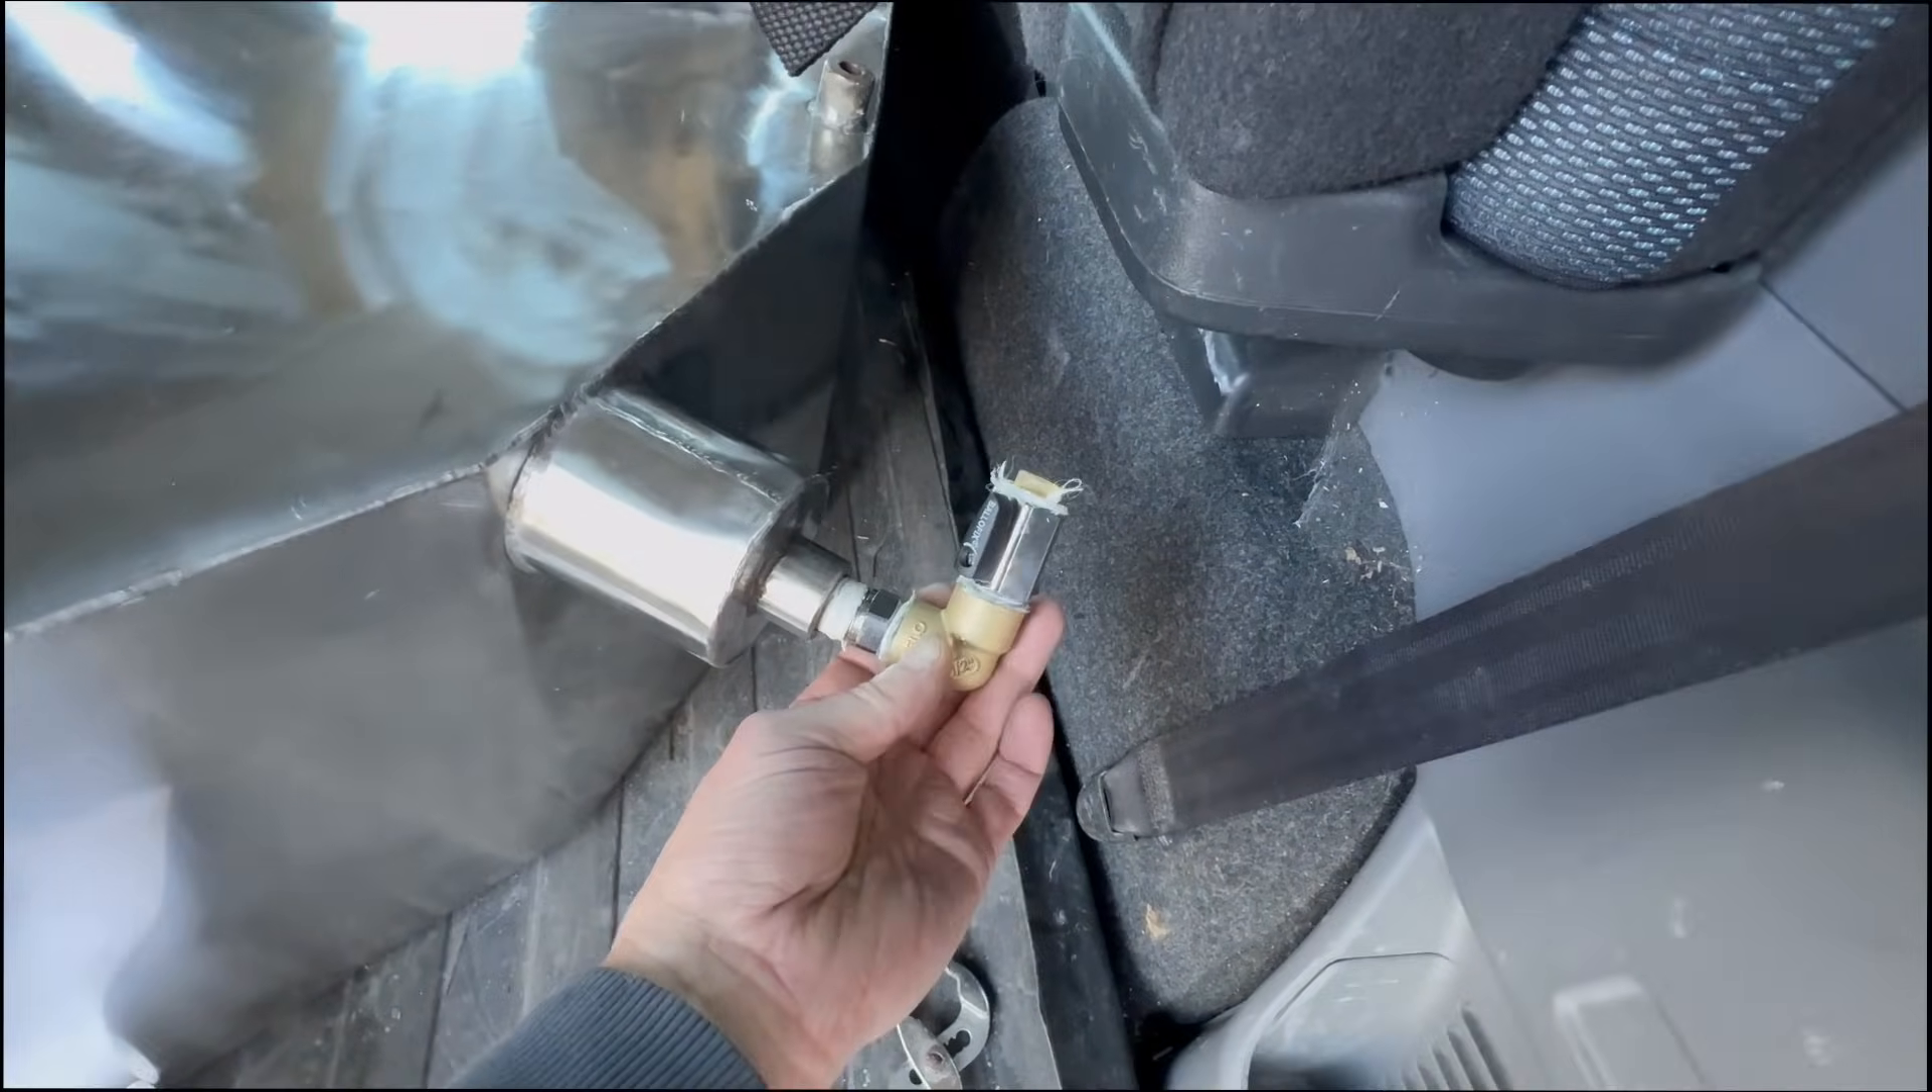So now we have a 90 degree angle and also a valve that i can close.